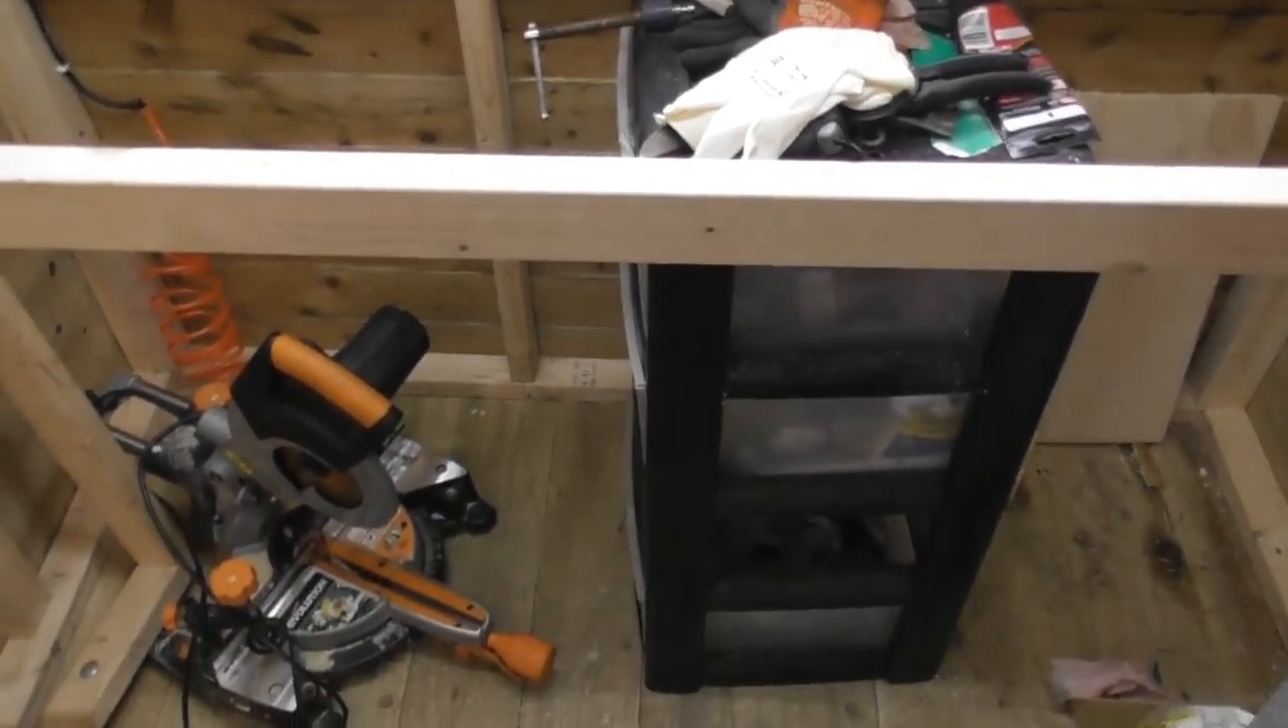So I've got the front bar on. Two screws either end. Can't see it's behind the worktop.